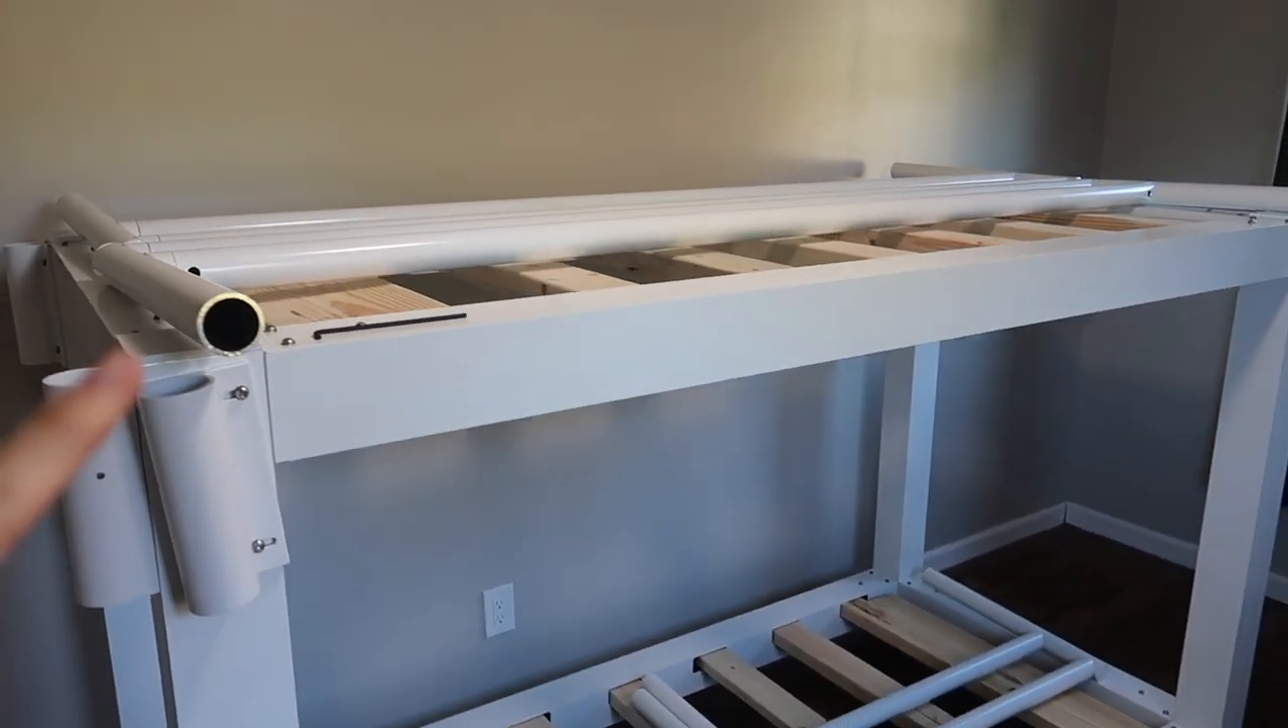Alright, the bunk is done more or less. We can't put the rails on until all the mattresses have arrived.